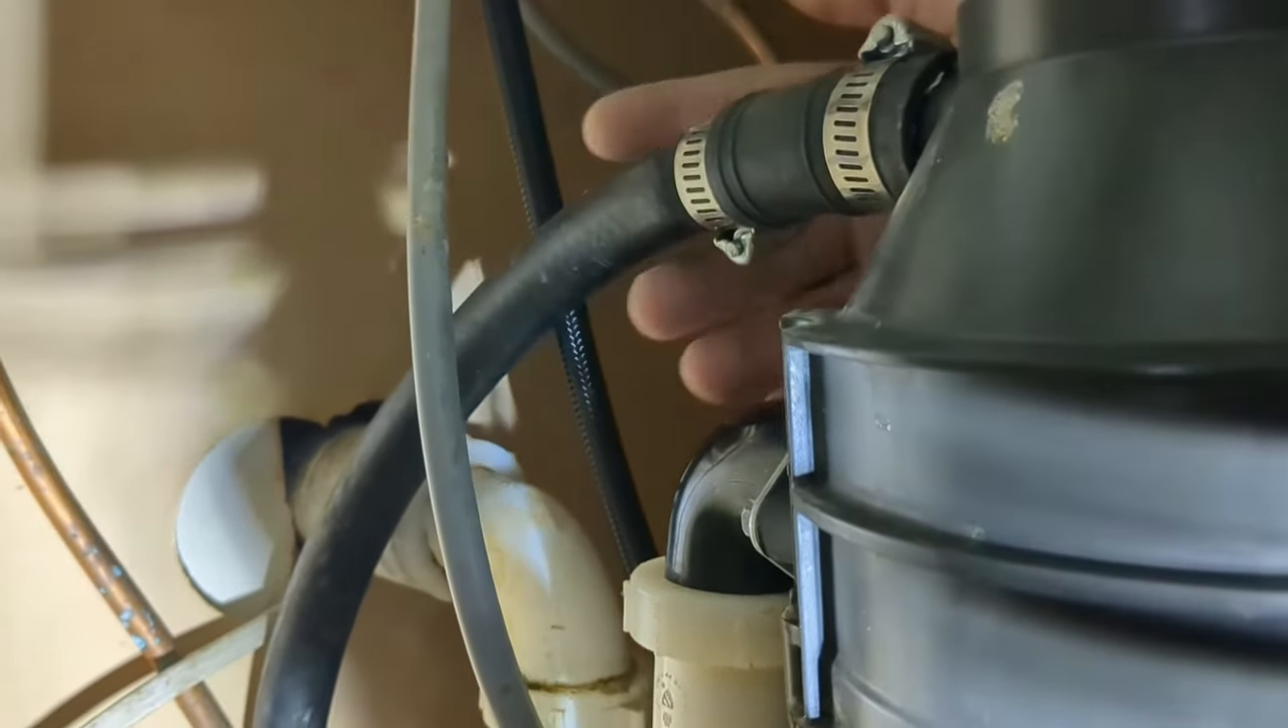You can see these pipe clamps back here that are holding that pipe on.